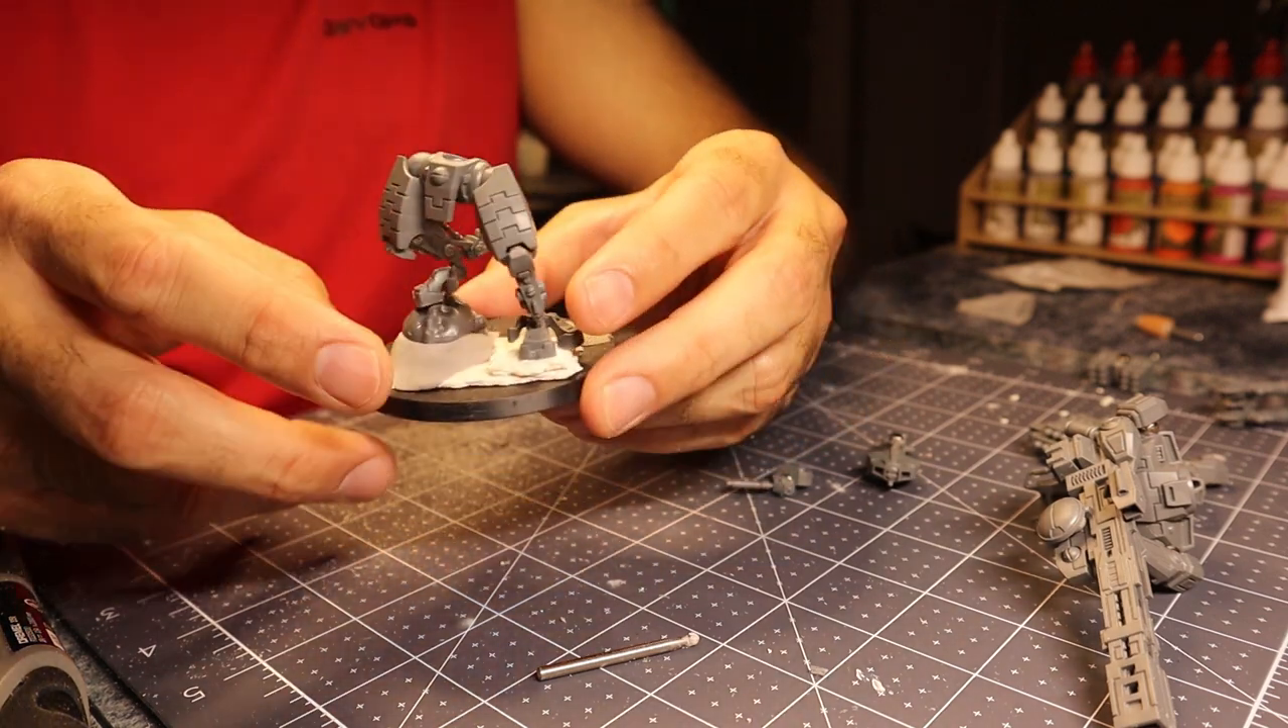So, you'll notice my legs here. I've got them positioned. And it's feeling okay.